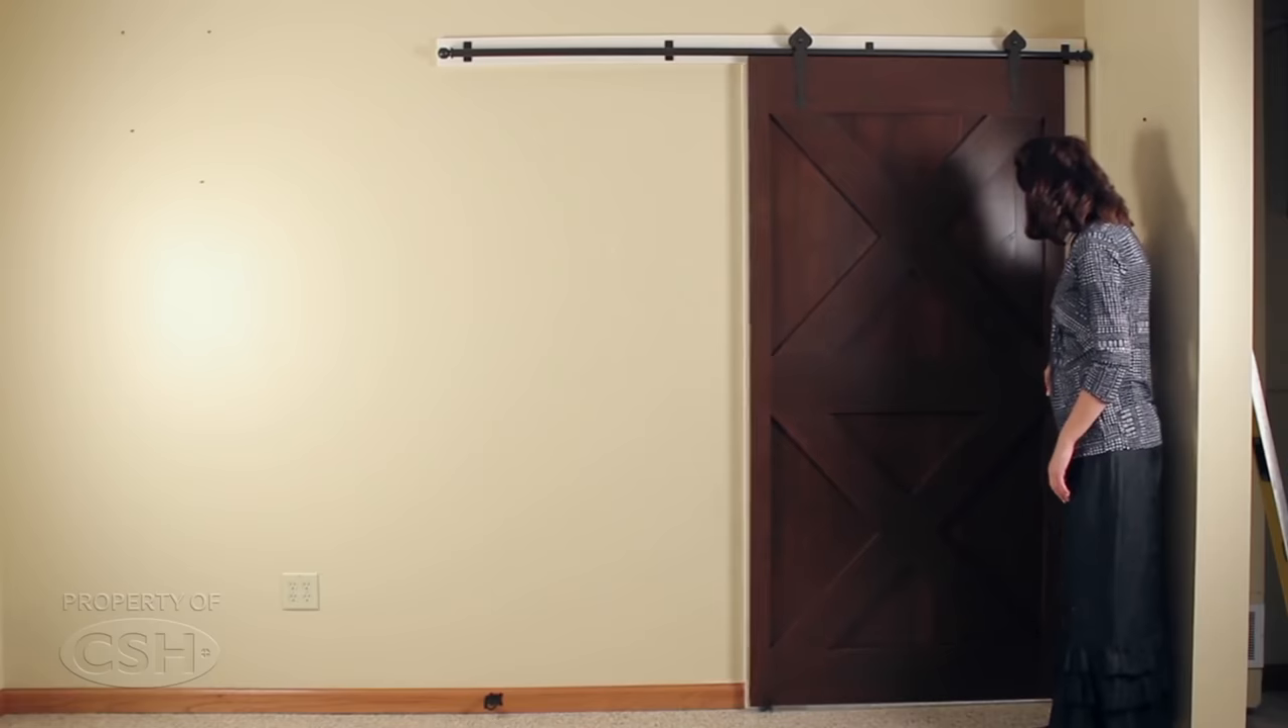This completes the installation of the QuietGlide rolling barn door hardware.